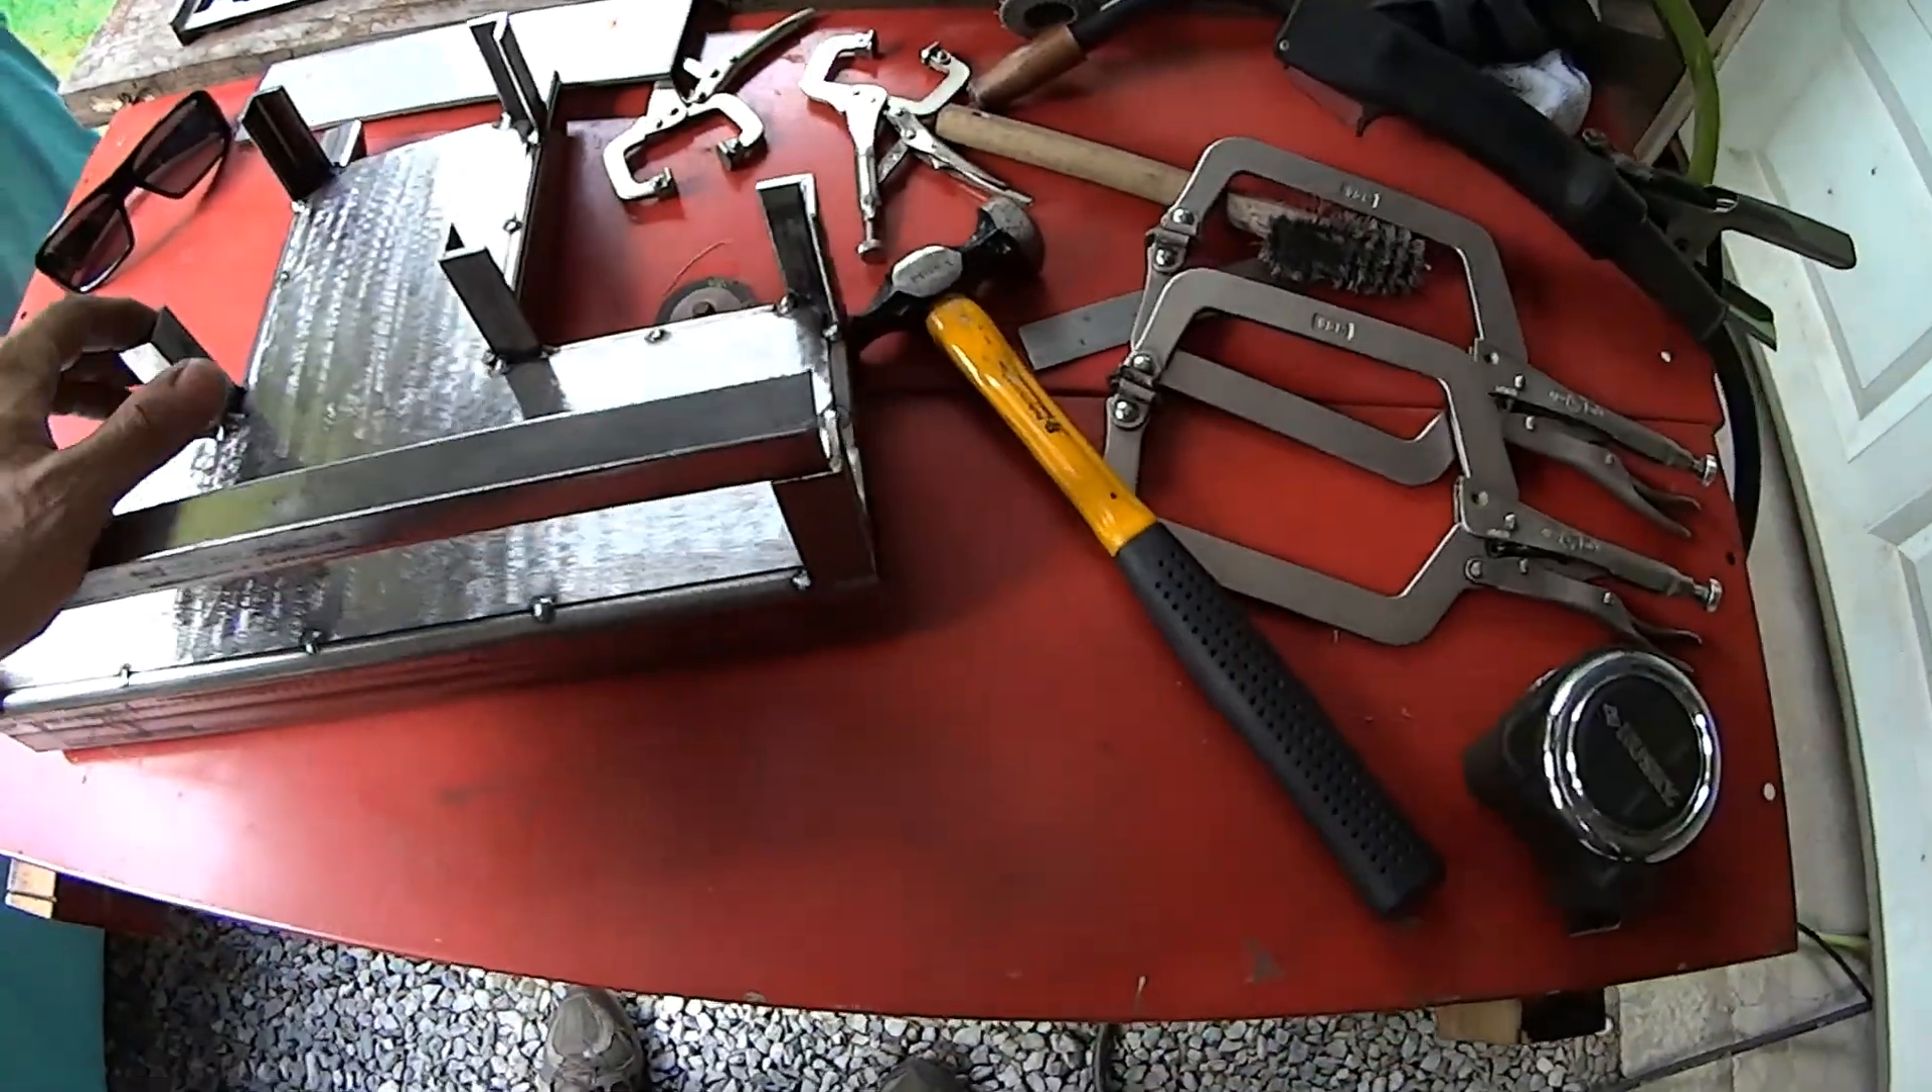You can see i've got all my uprights put up.